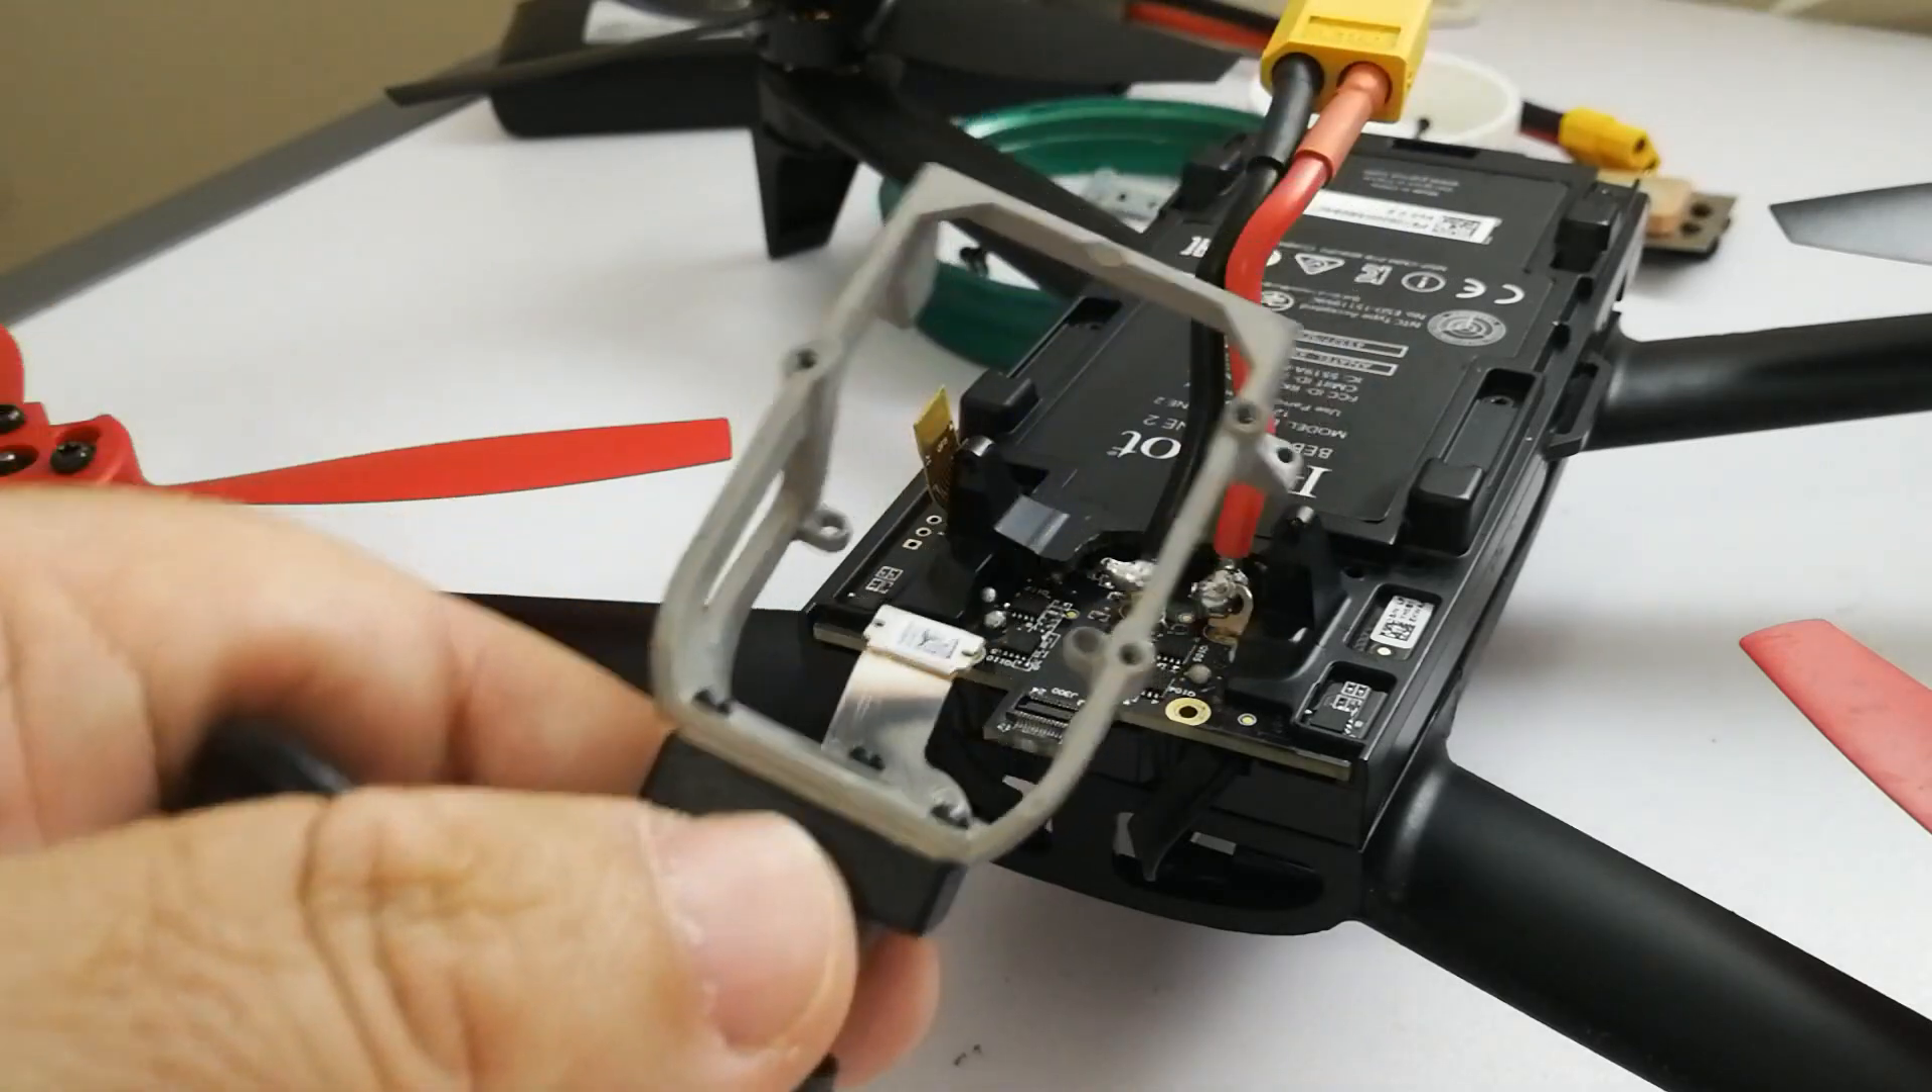And the camera's off now. And that frame's all off.